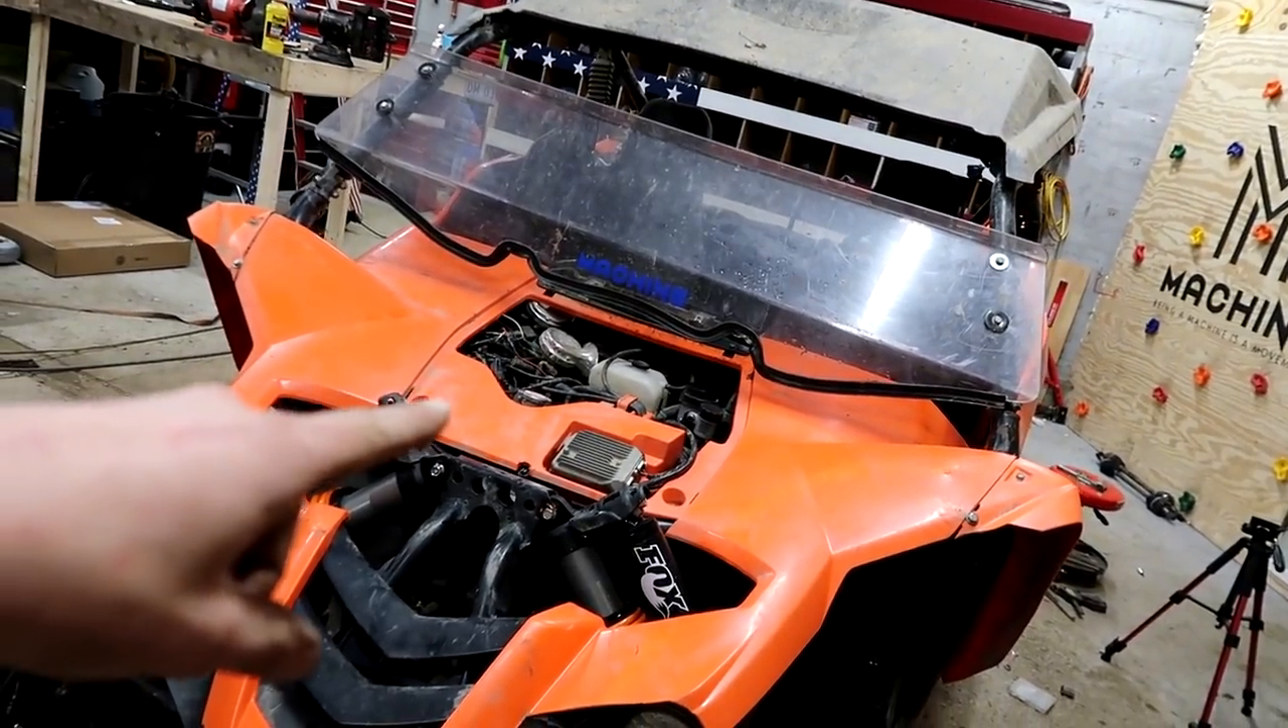I didn't put the last little hood scoop on just yet.